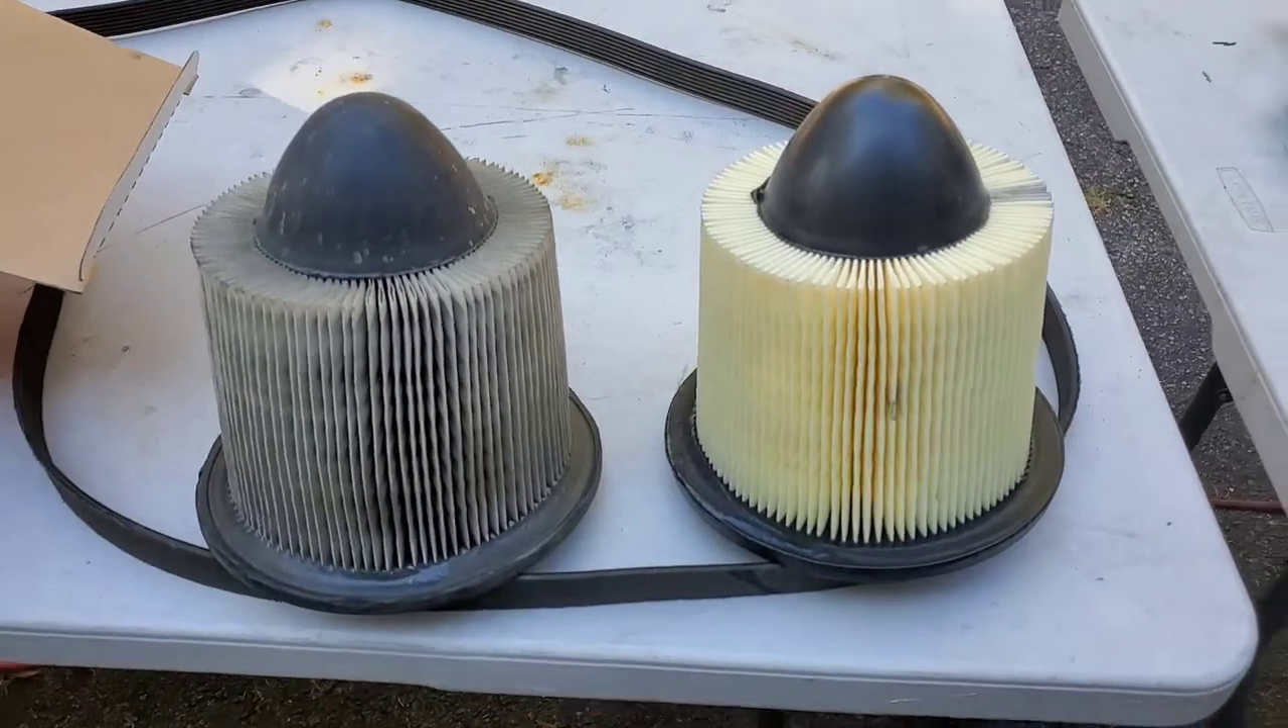Anyway, I got the air filter out.